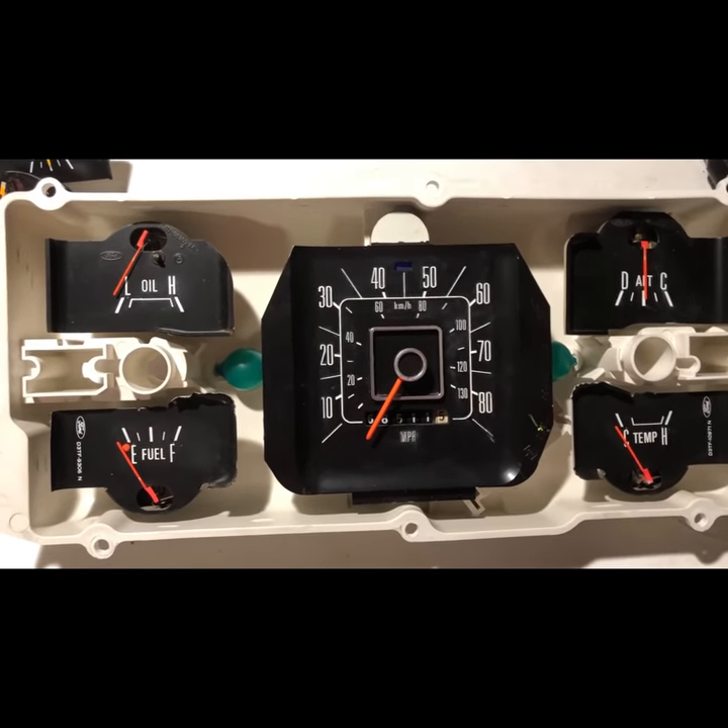Um, and then I believe I can start putting my bulbs back in. All the gauges are installed.